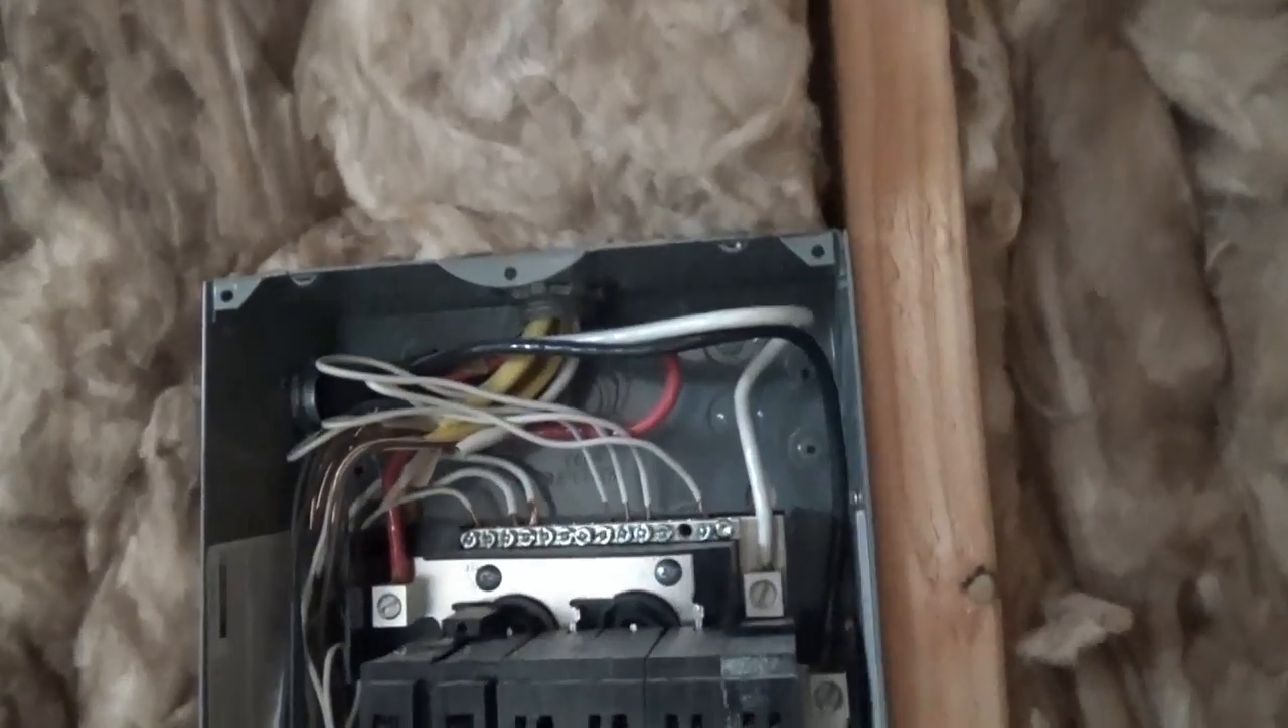А вот видите здесь щиток поставили с предохранителями.